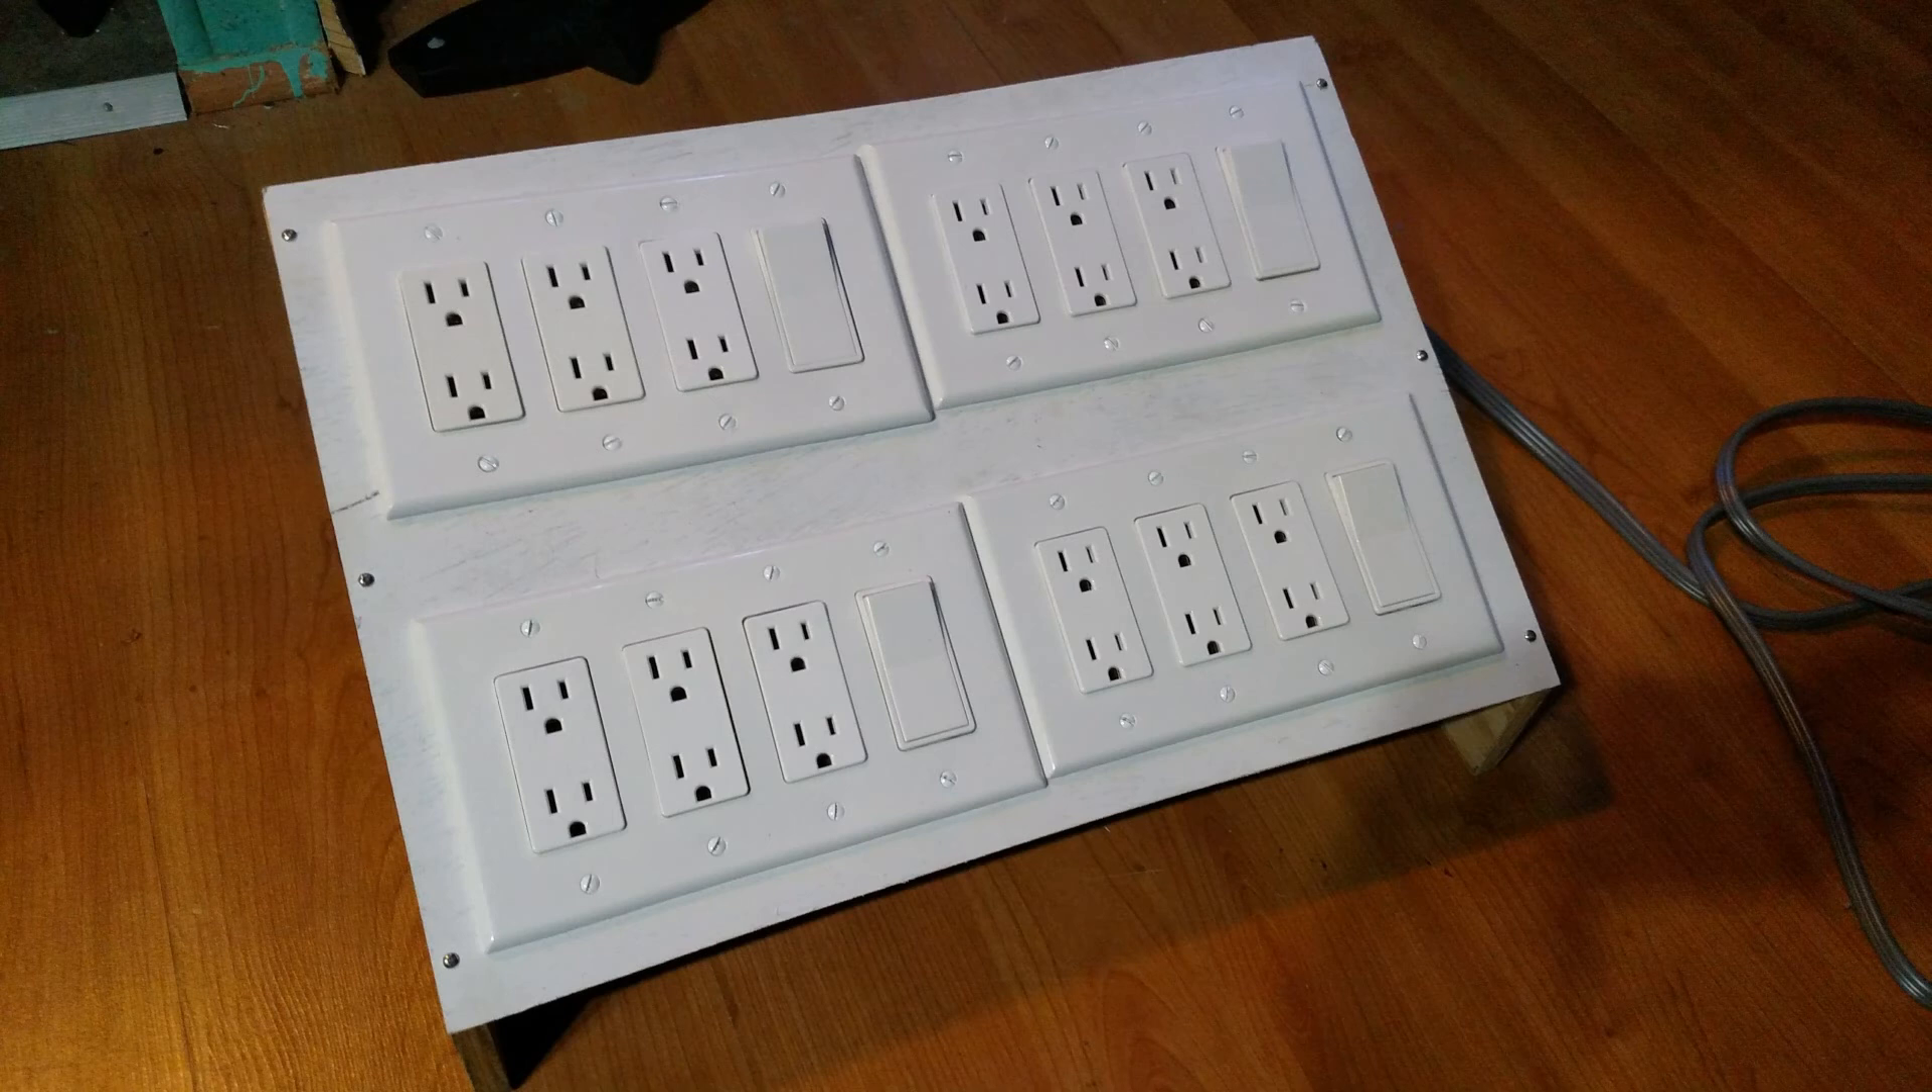With the wiring done and all the plug groups mounted, the face plates were installed next.